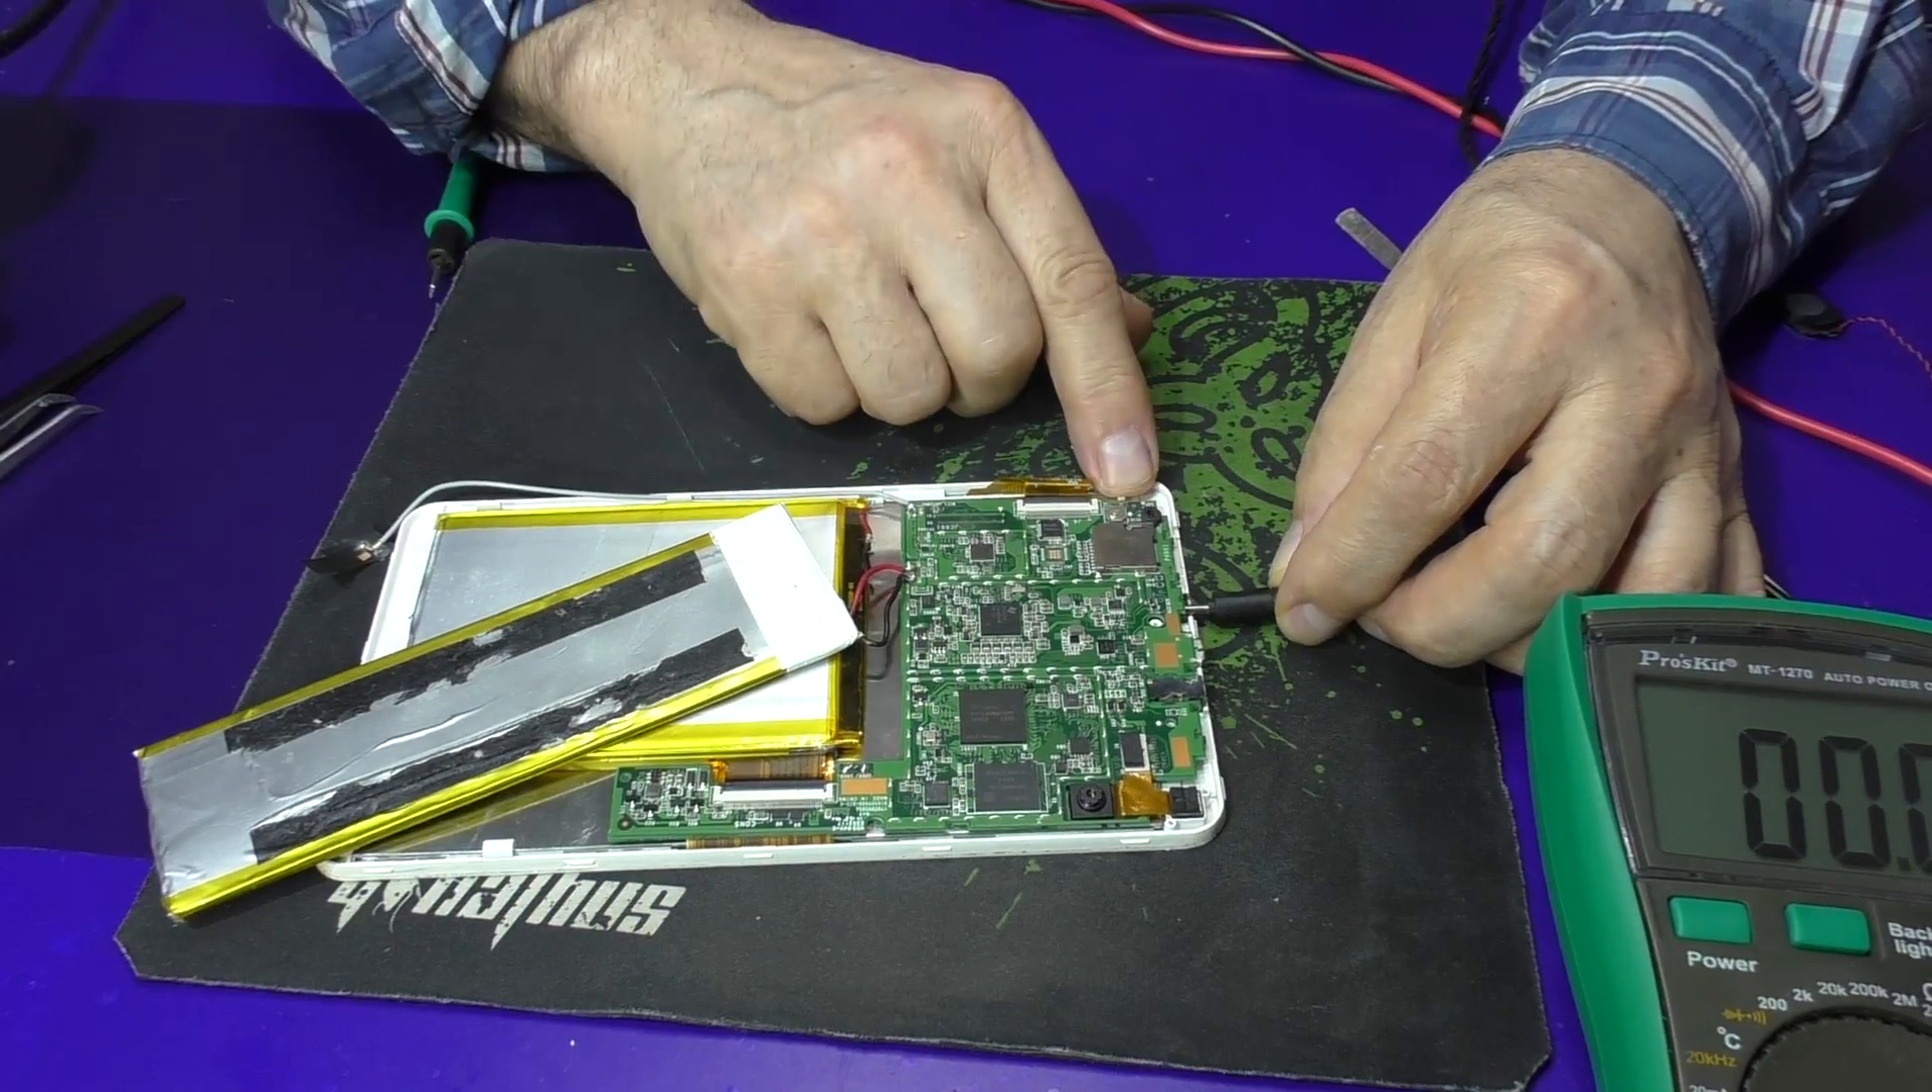Cihazımız normalde tetikliyor şu anda. Anakartı taktım.